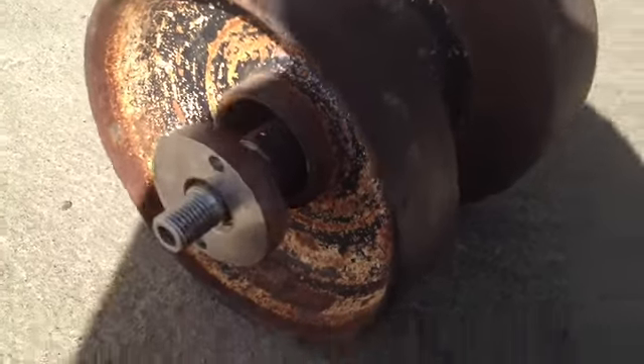Here is a typical used roller where we have punched out the shaft with a press, comes out quite easily, and we've stuck a new shaft in here with some caps.